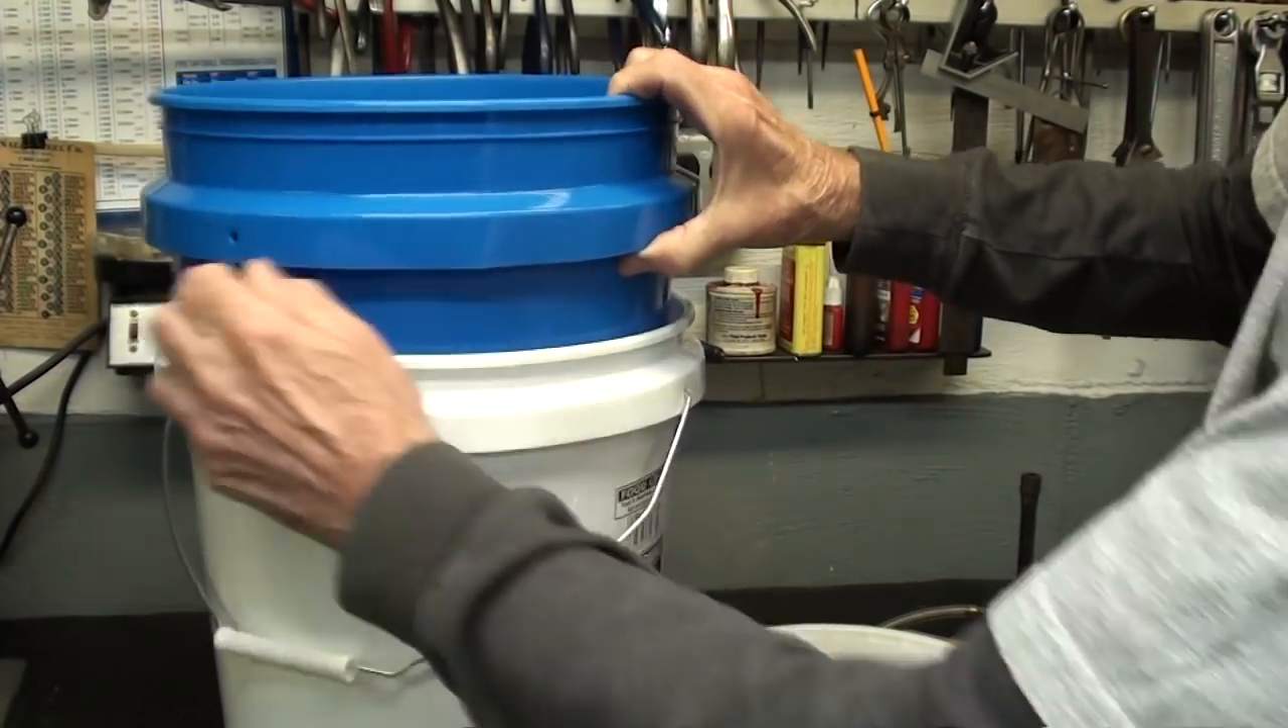And you know, what I just now discovered, just this very minute, is that notice that this blue one does not go that far into the white one.